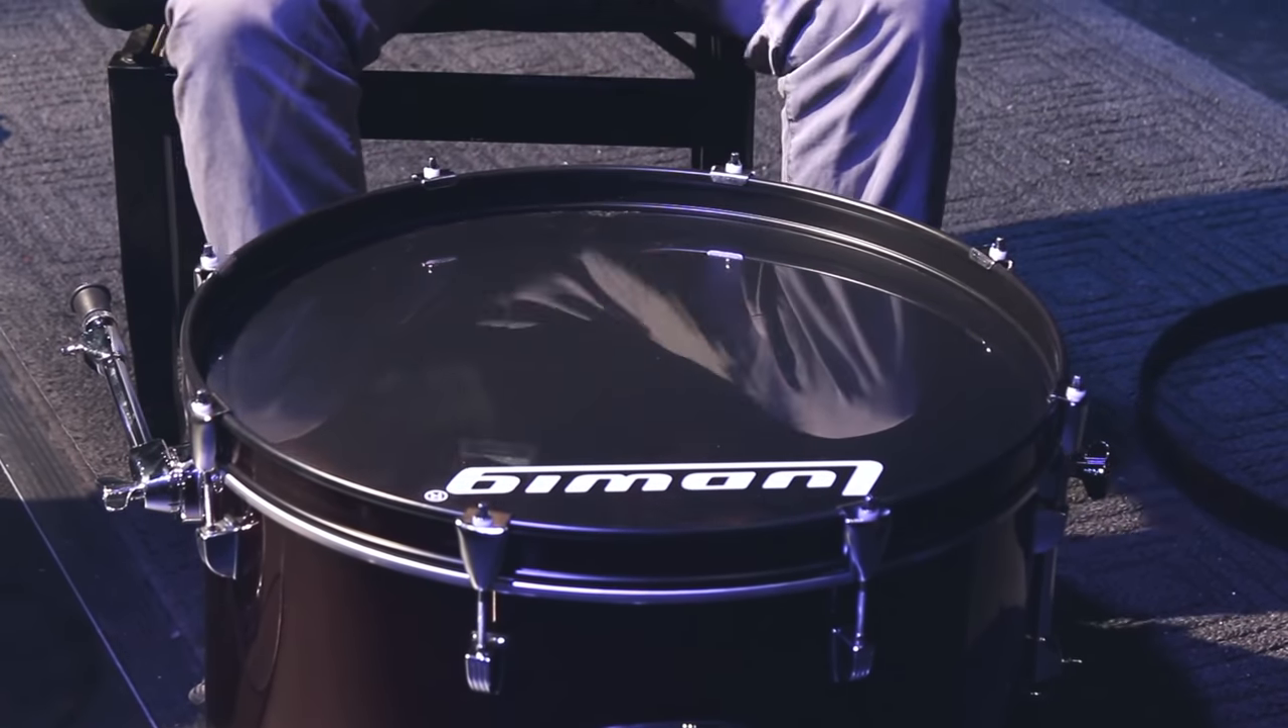Okay, so we've got the front head on the bass drum.